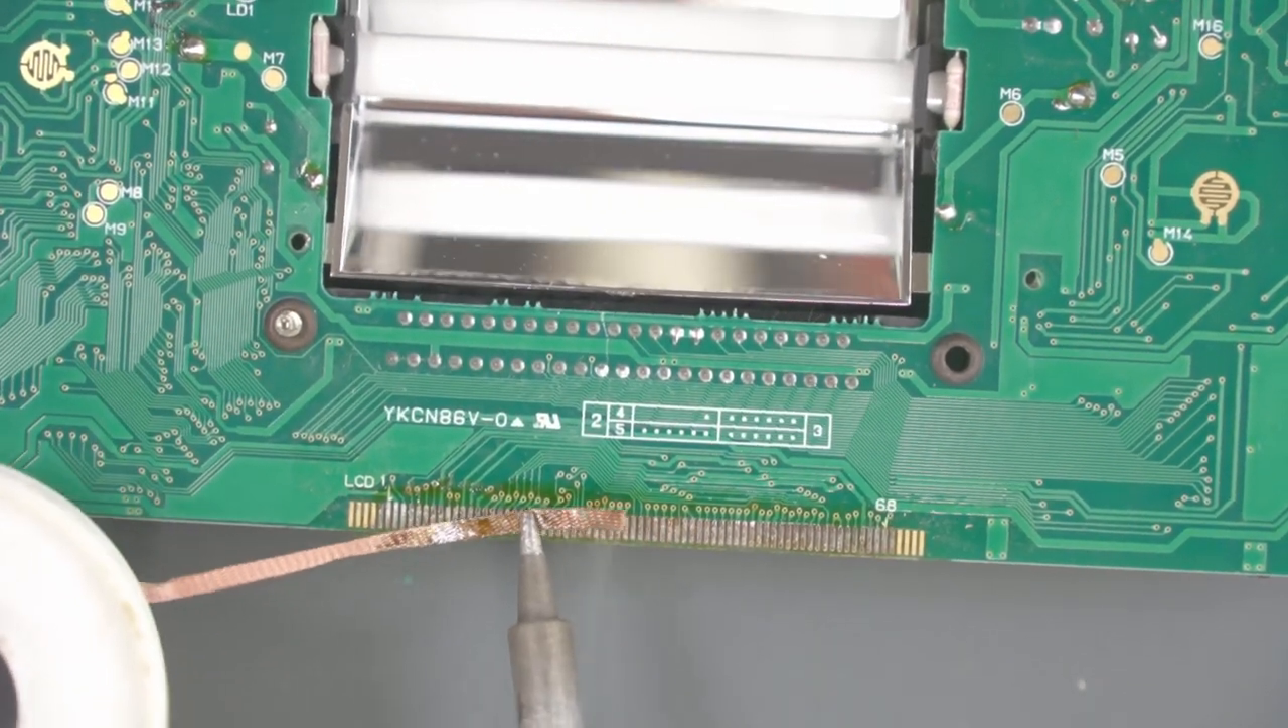With the old flex cable removed, let's go ahead and clean up those pins with some solder braid.